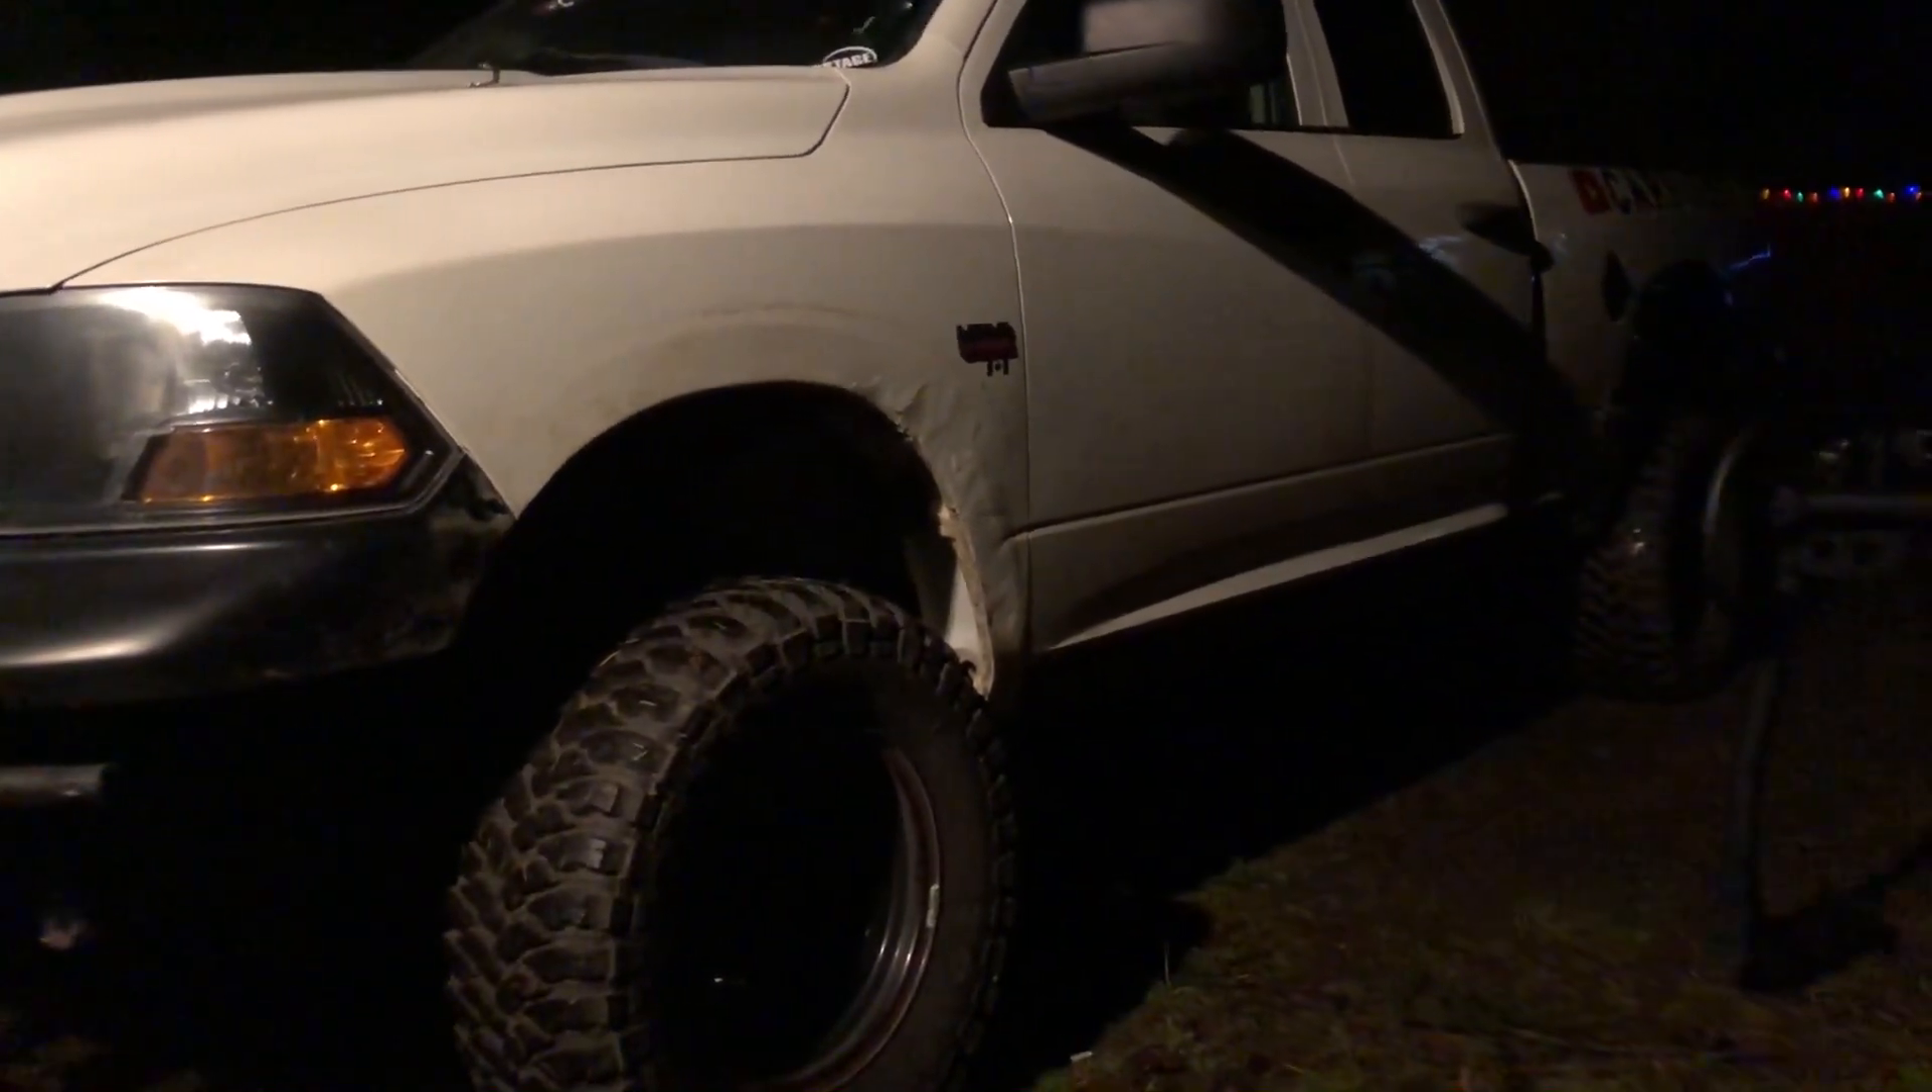I didn't put the front fender liners back in or the flares.